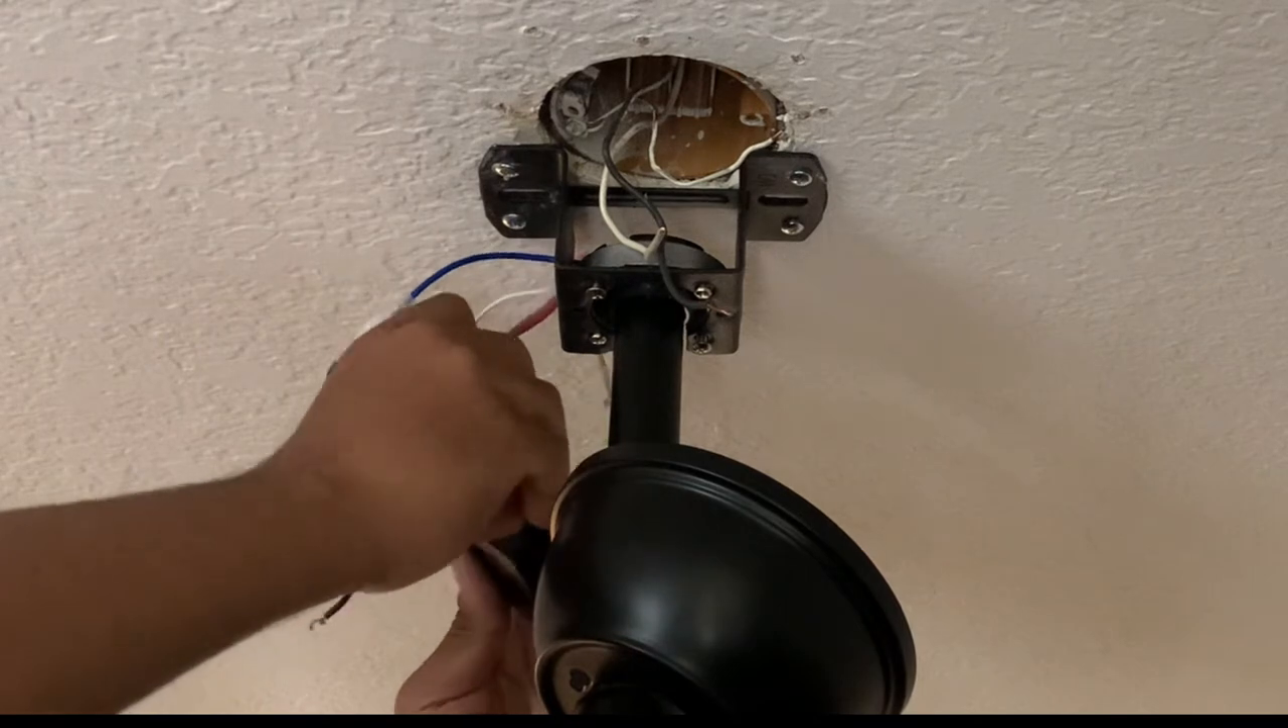You can see i replaced the electrical mounting plate on the ceiling fan and i mounted it.